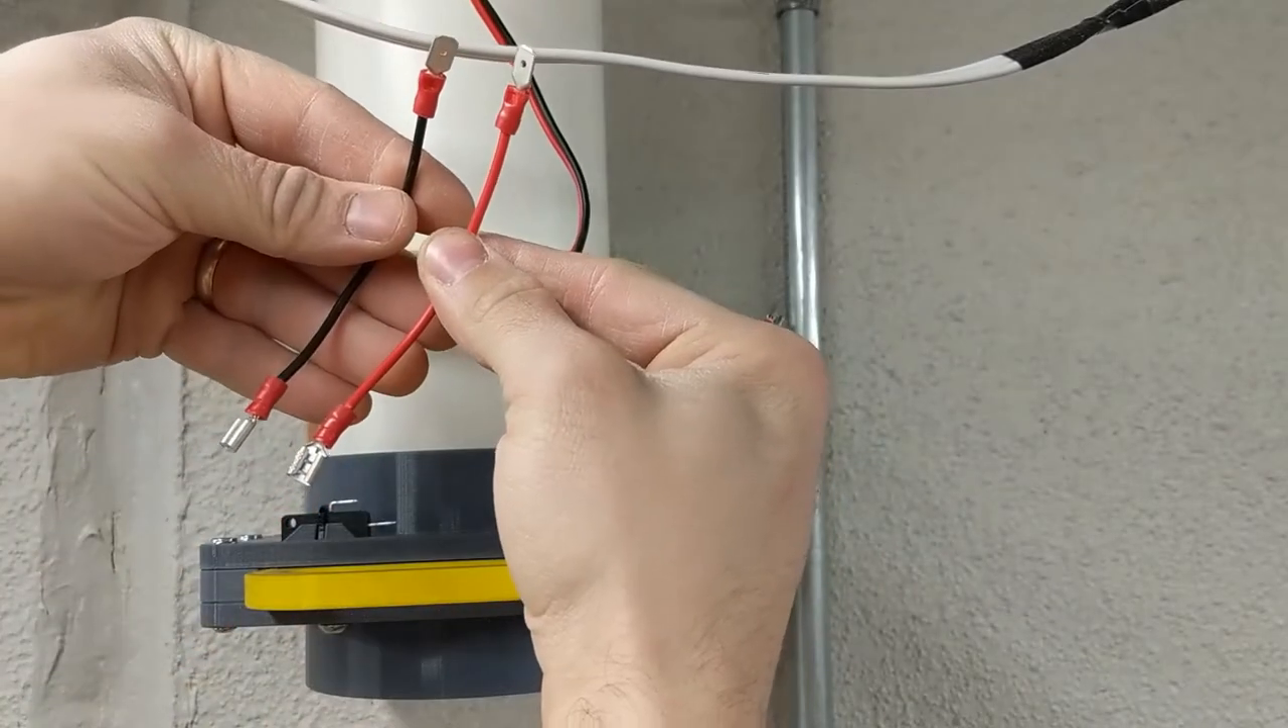I put these spade connectors on the ends of the signal wire.